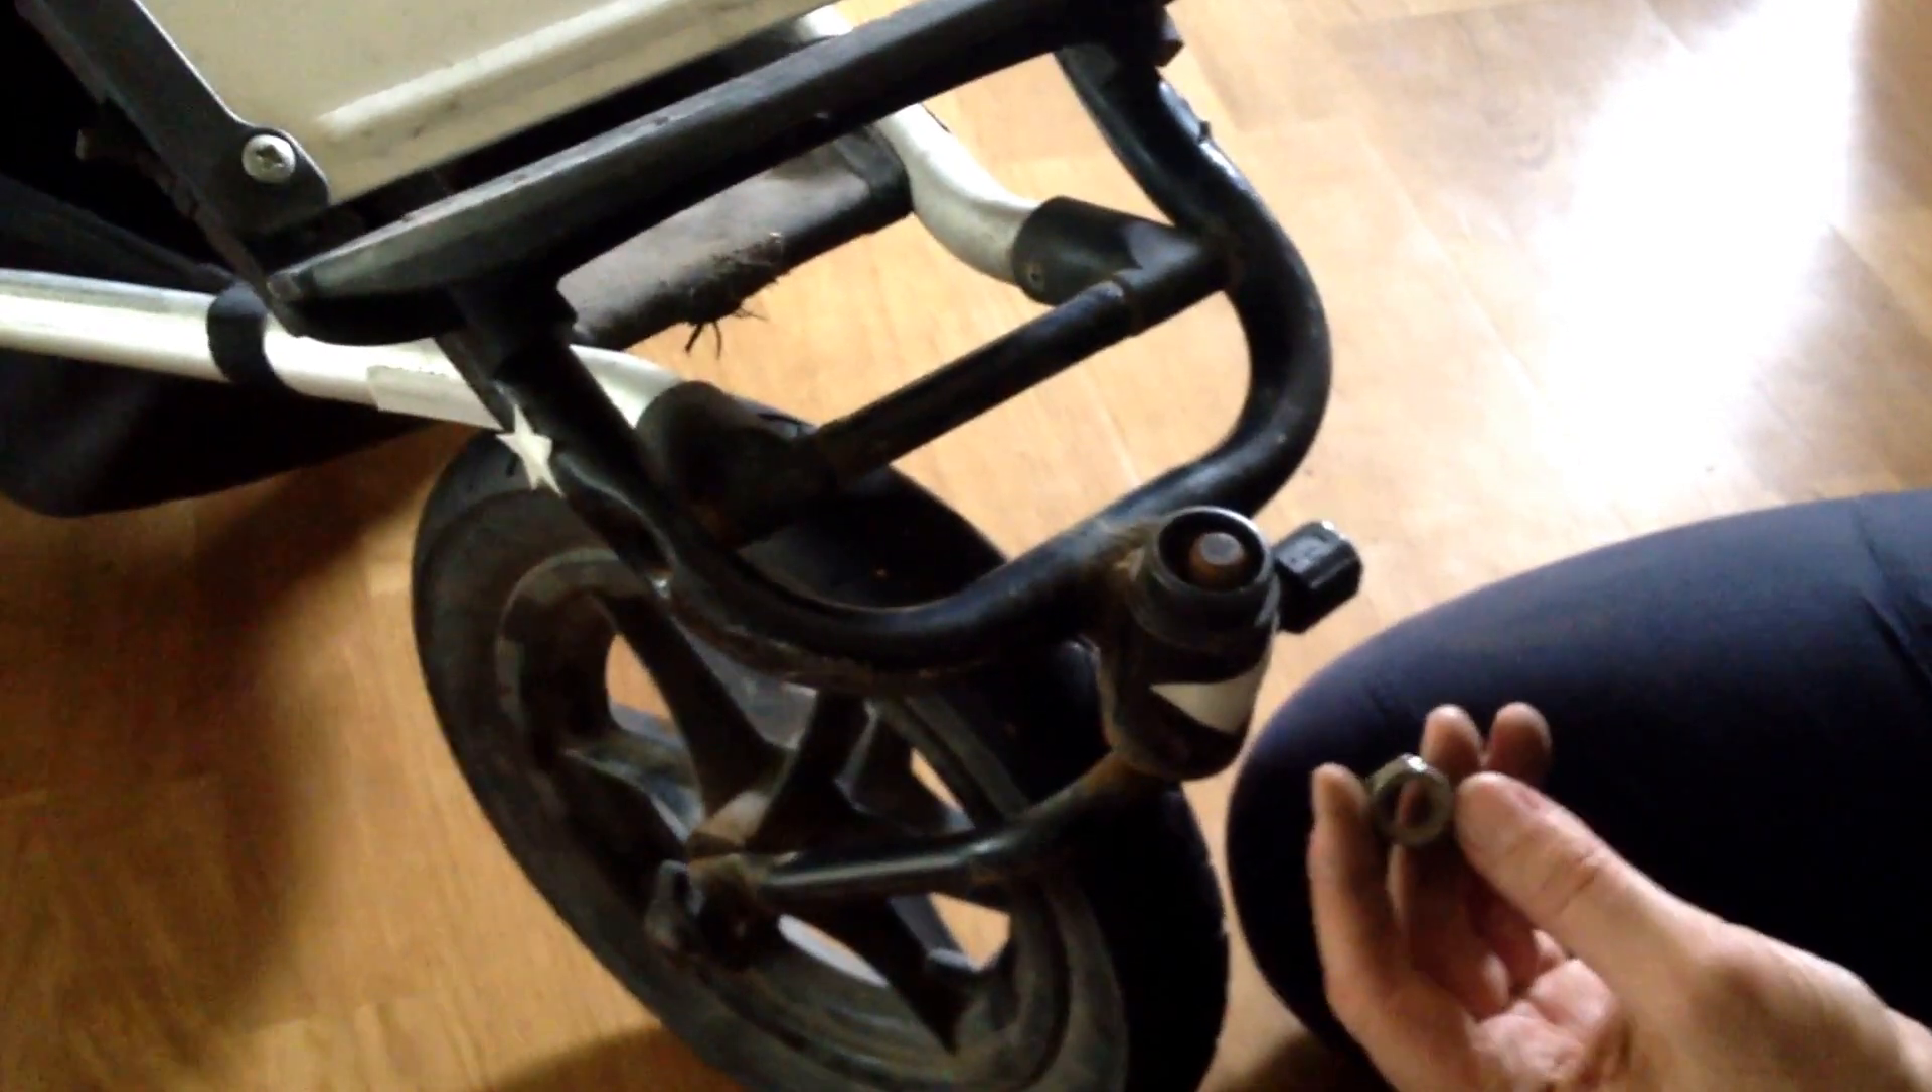Ok, I've removed the nut now.